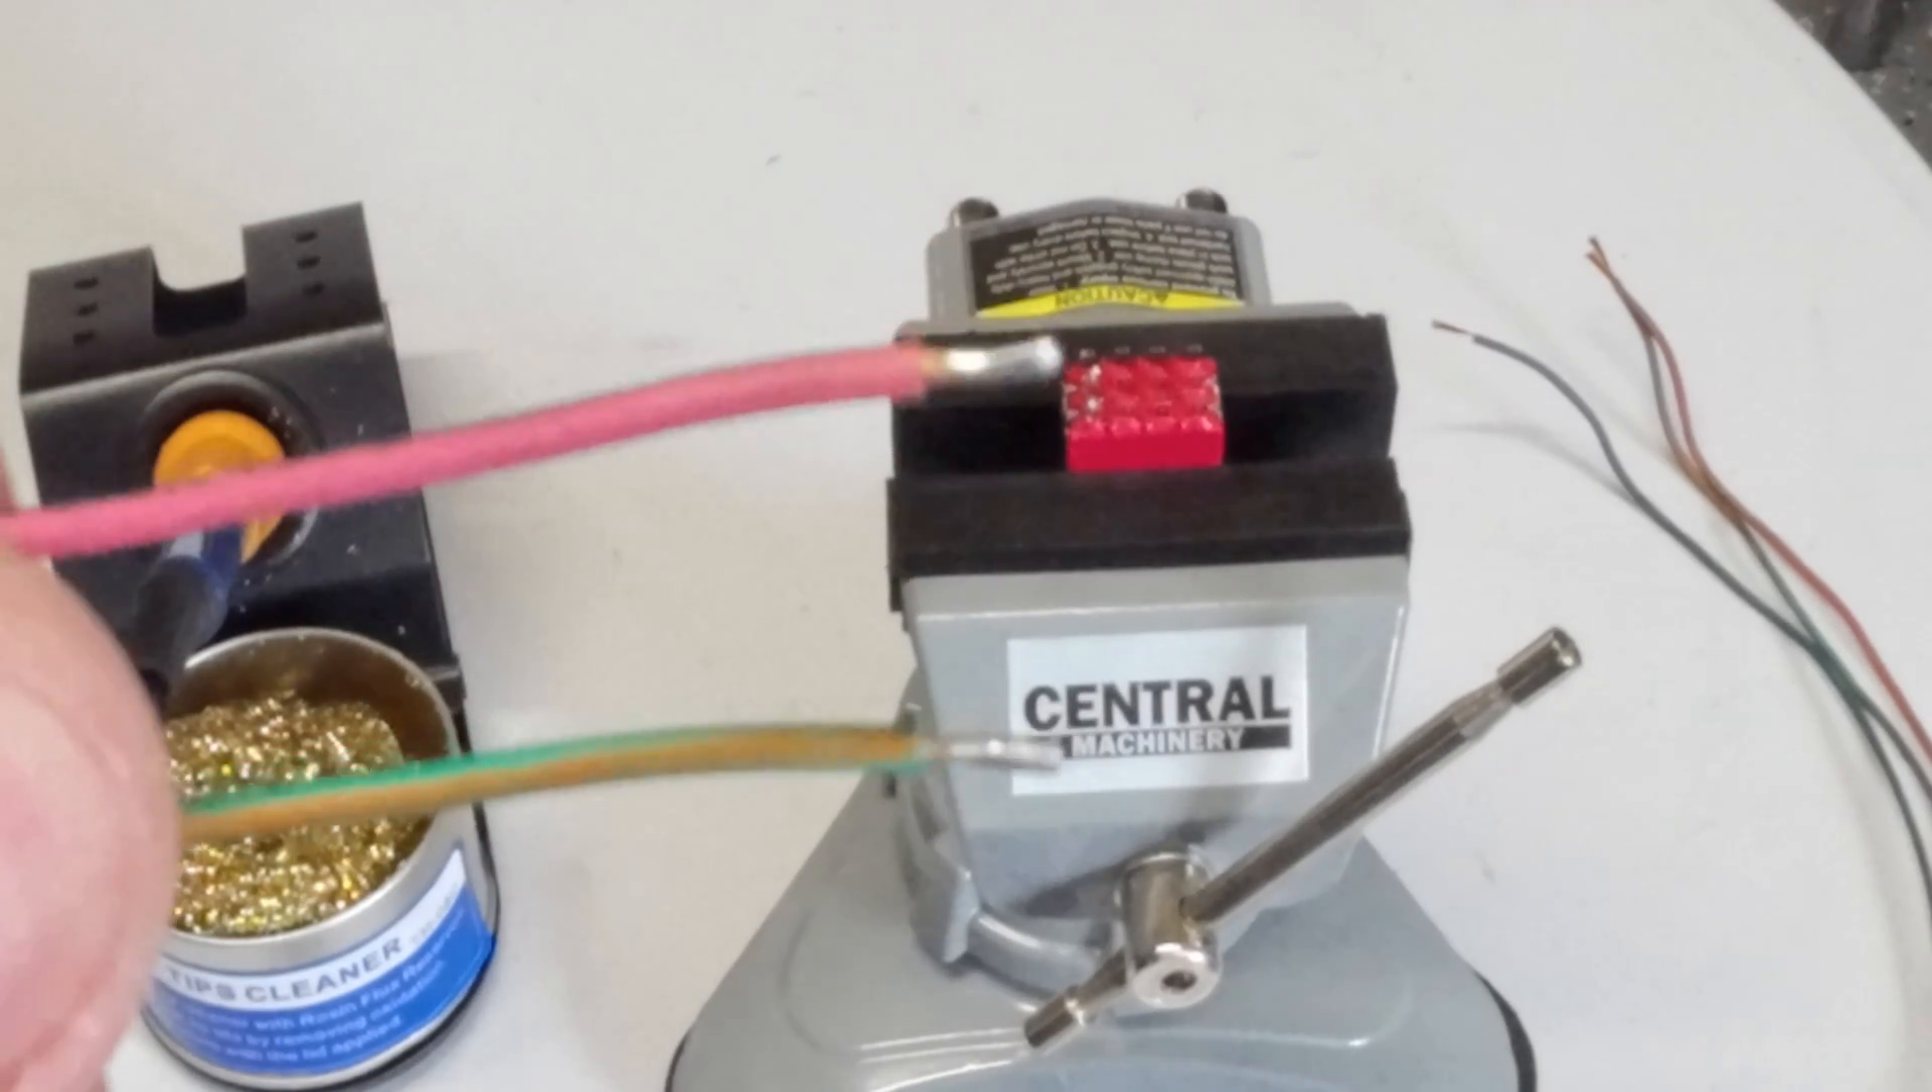So now what i've got is tinned wires and i'm going to solder these to the switch.